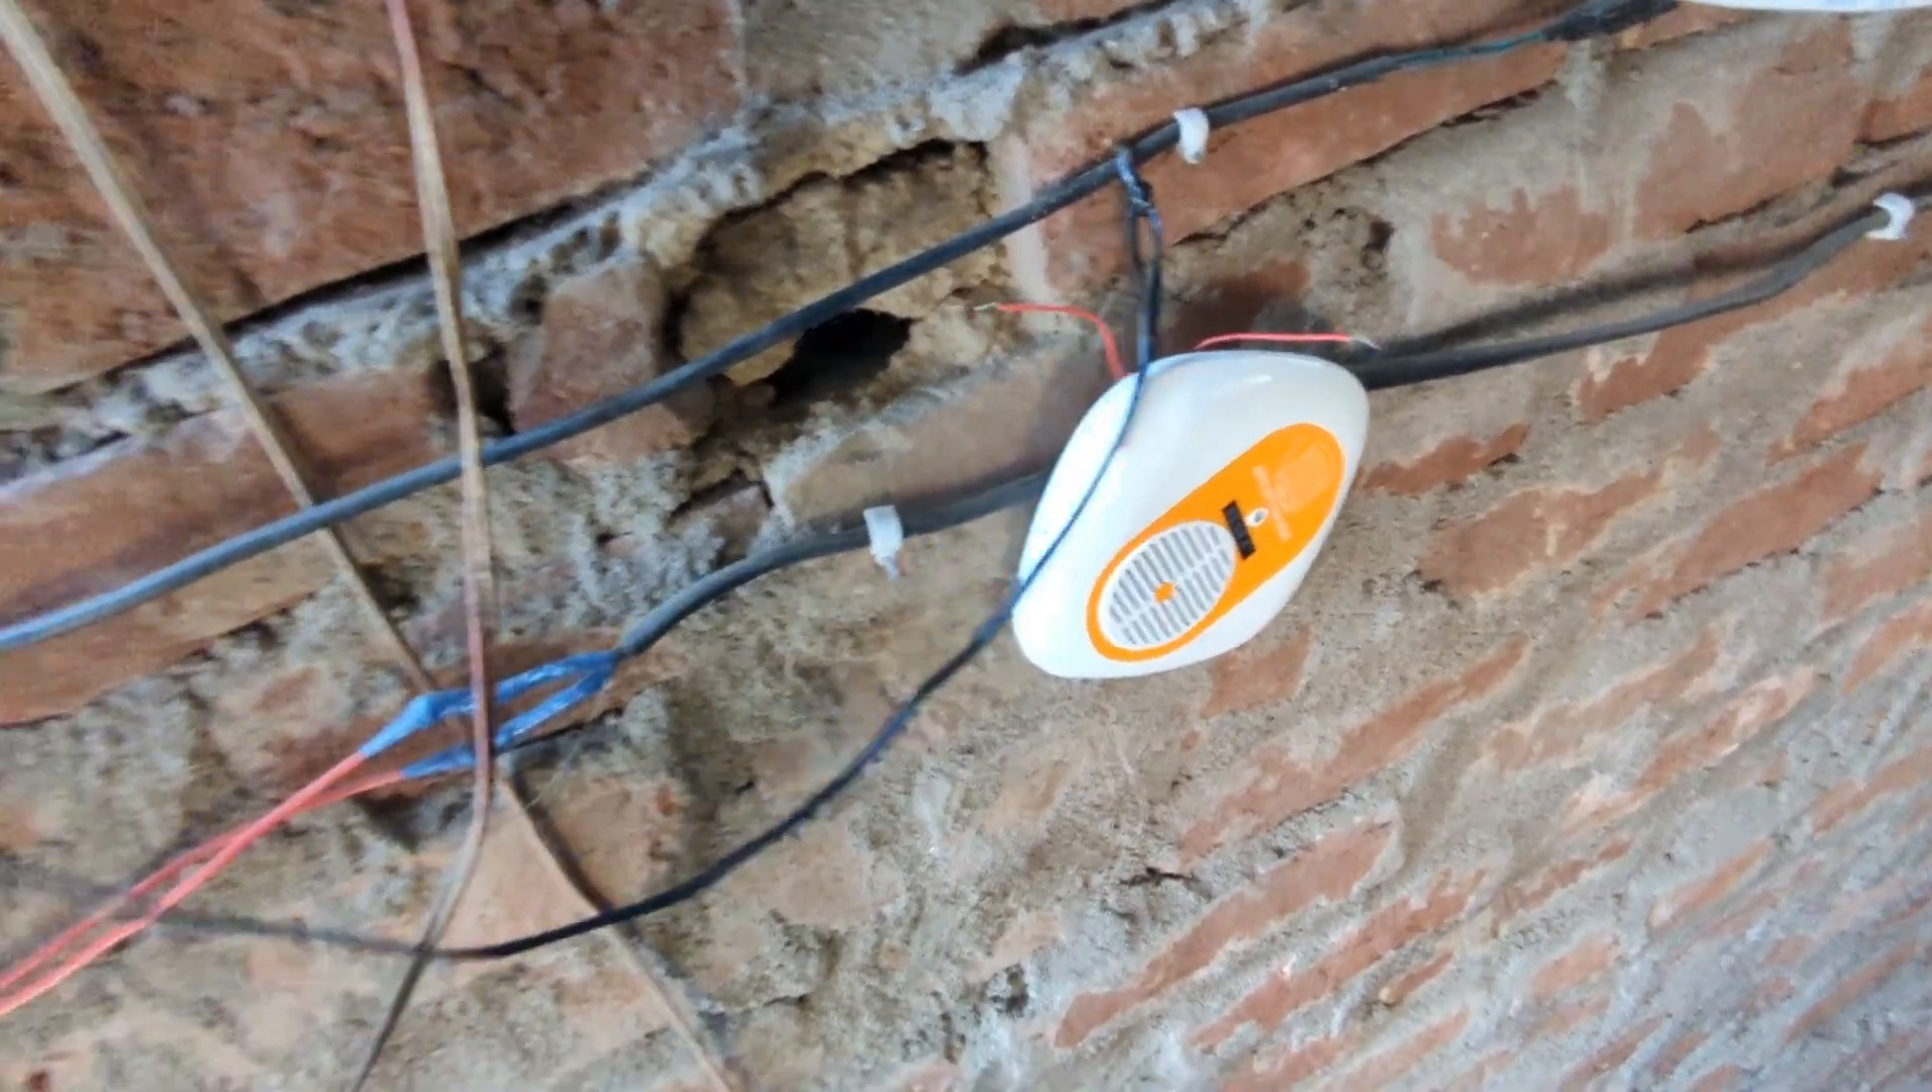और दोस्तों देखिए ये अपना water flow machine यहाँ पे टंग चुकी है।